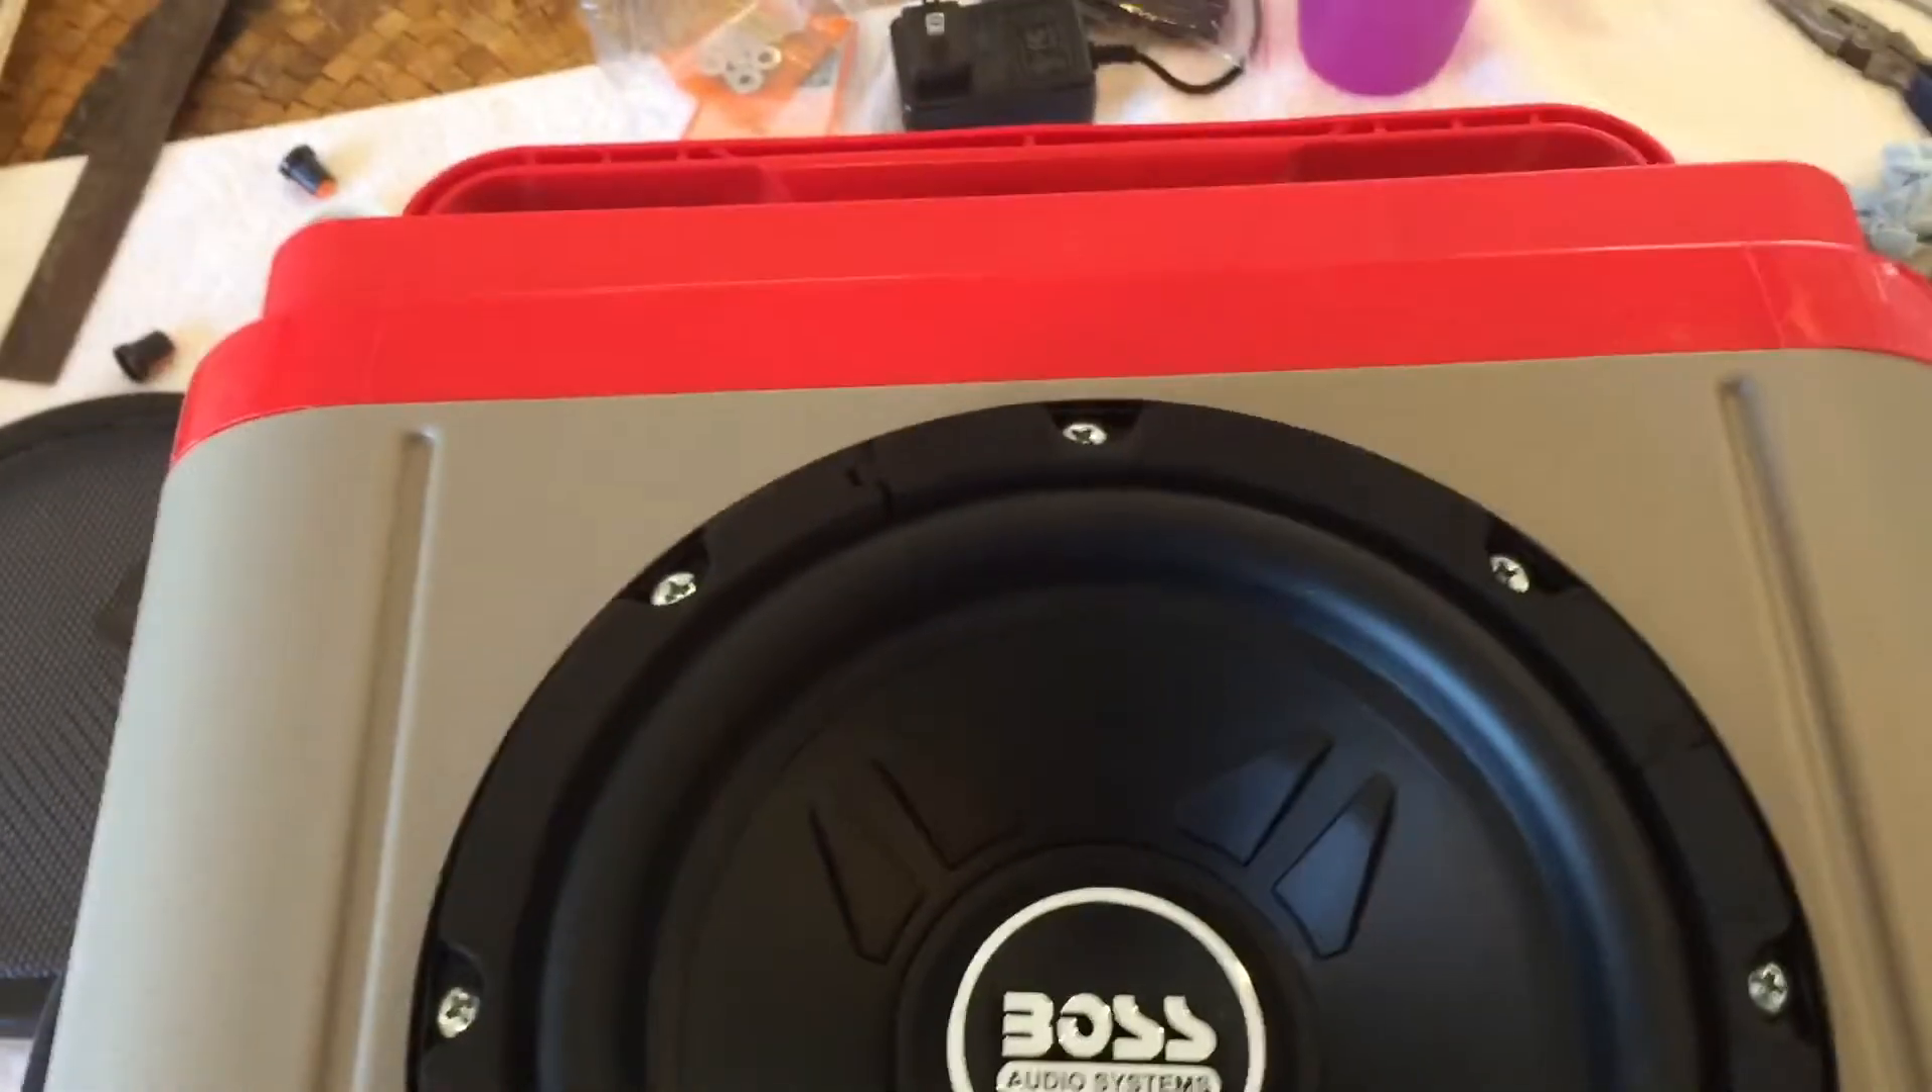I went ahead and got all my screws installed. It's looking really good.